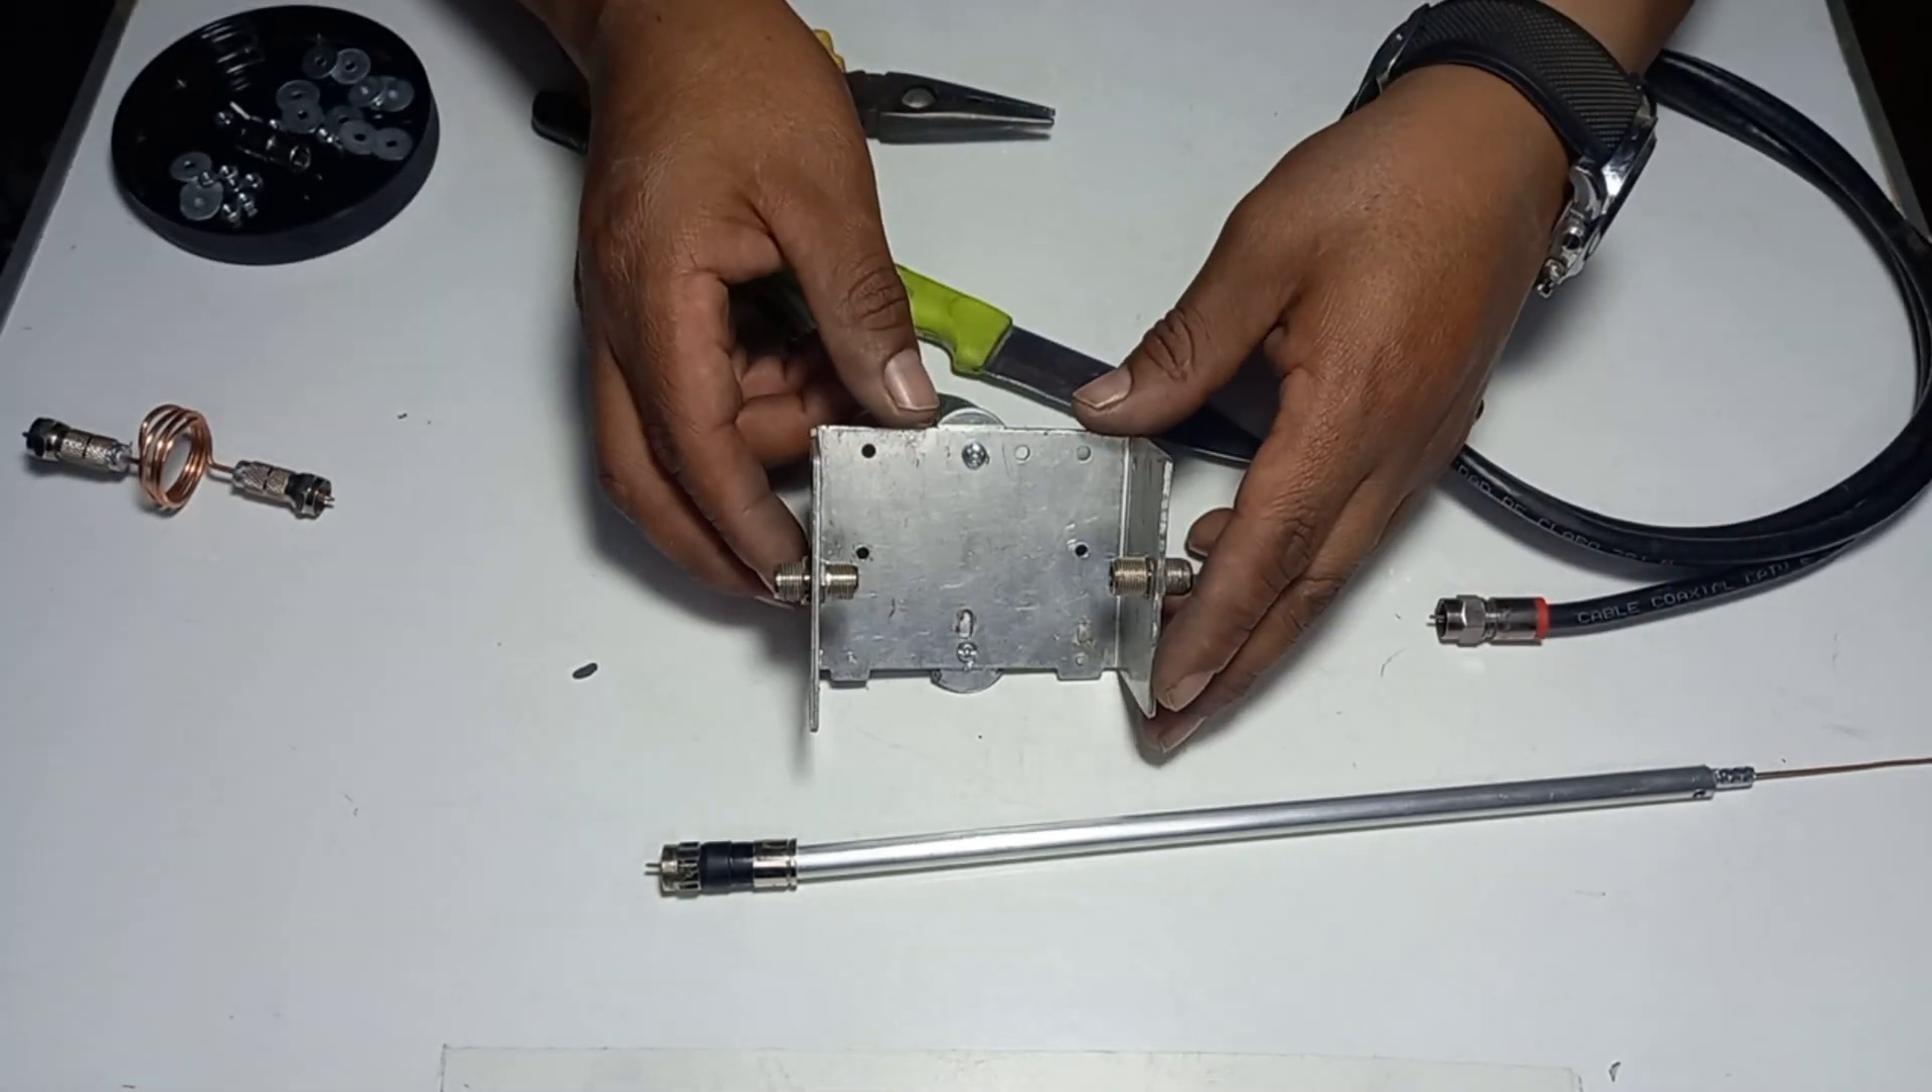Como pueden apreciar nosotros hemos colocado dos conectores a cada extremo de aquí de nuestro soporte.